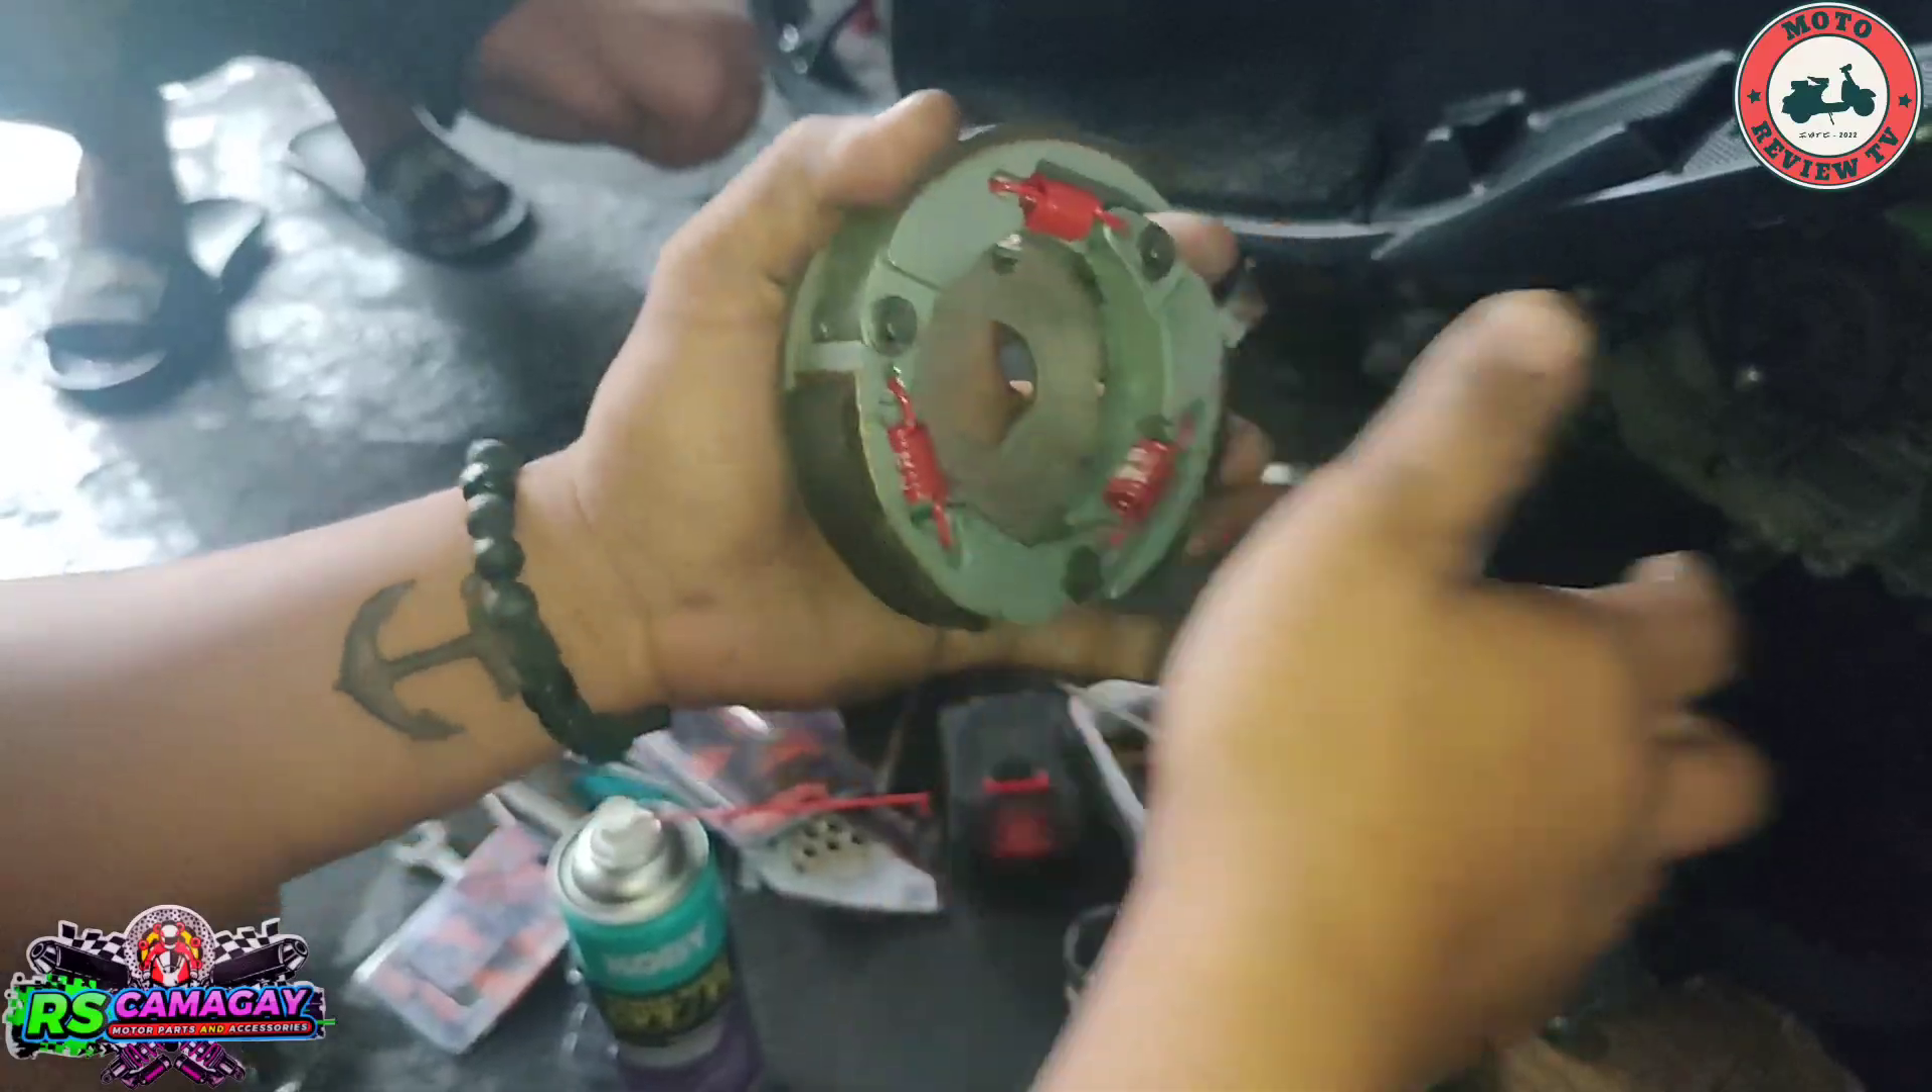Nalagay na natin yung clutch spring natin.